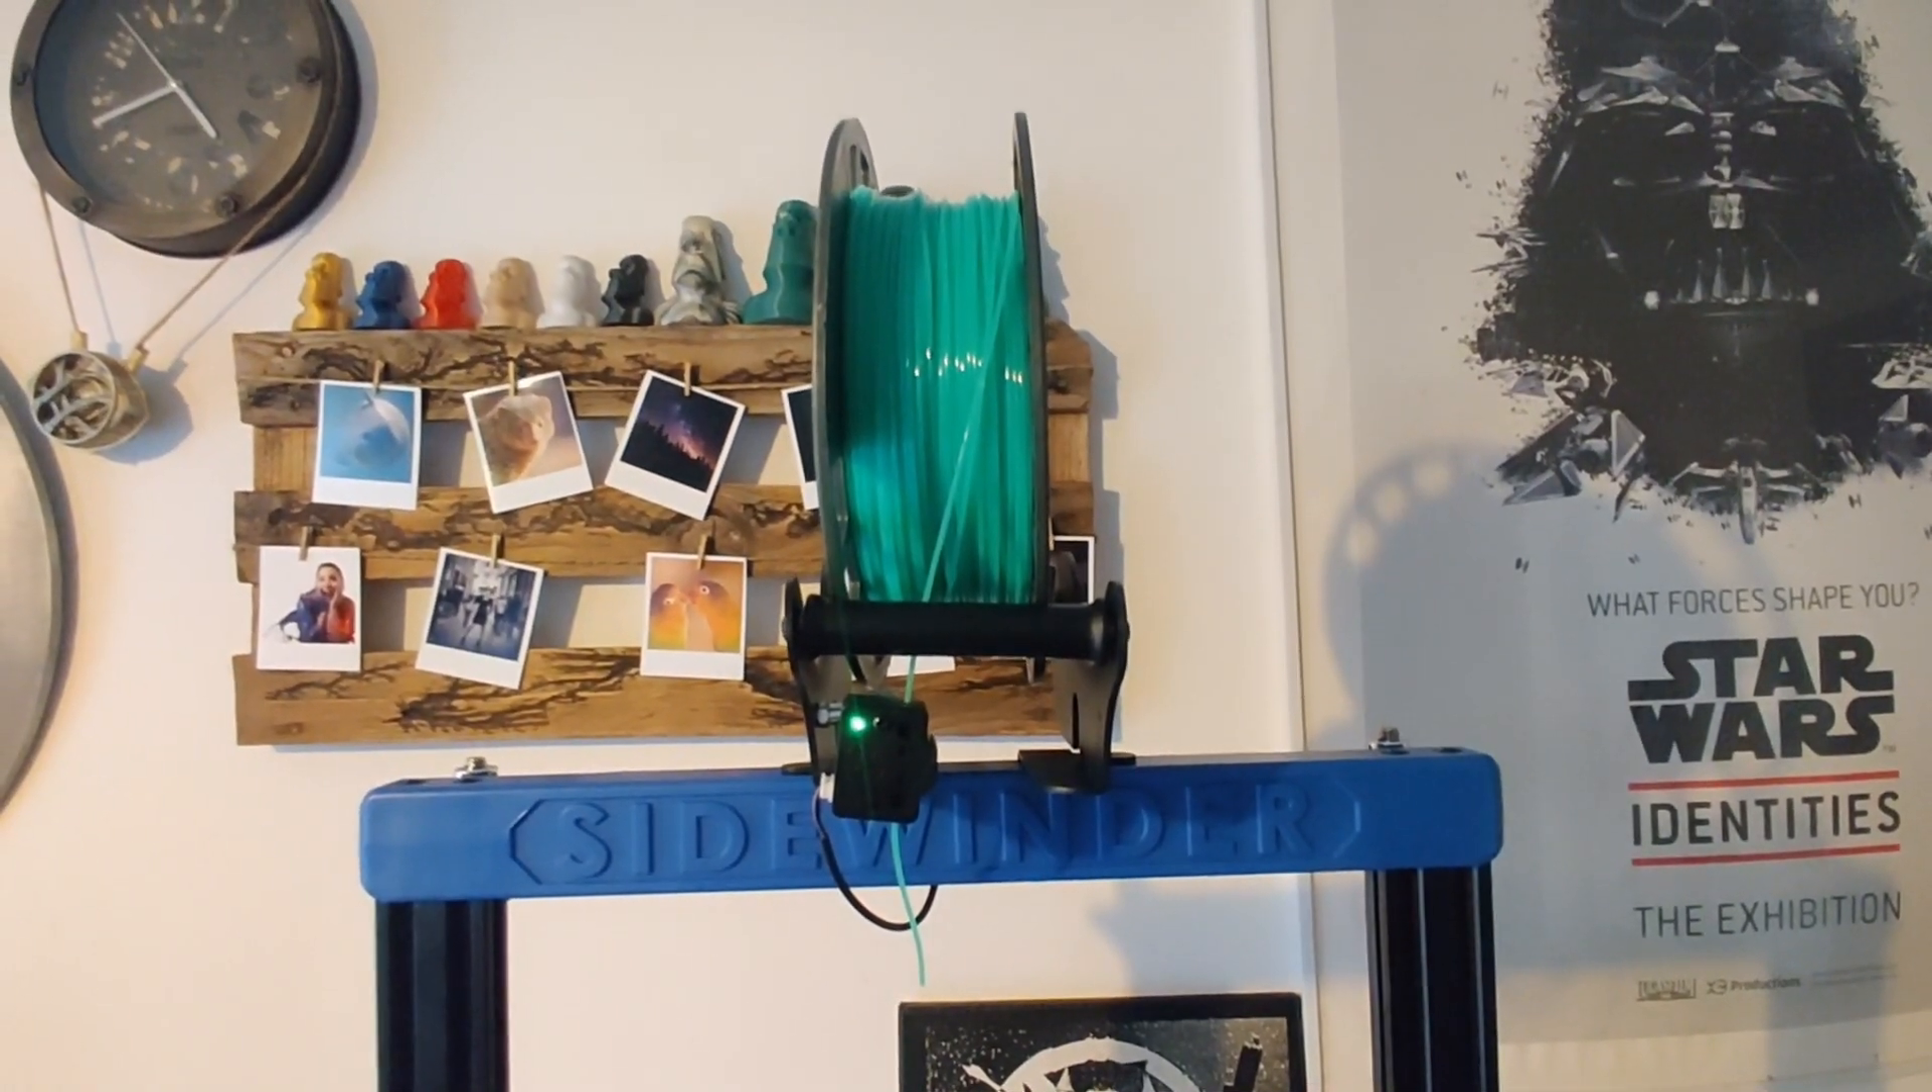Et puis, j'ai placé la bobine sur ce support.